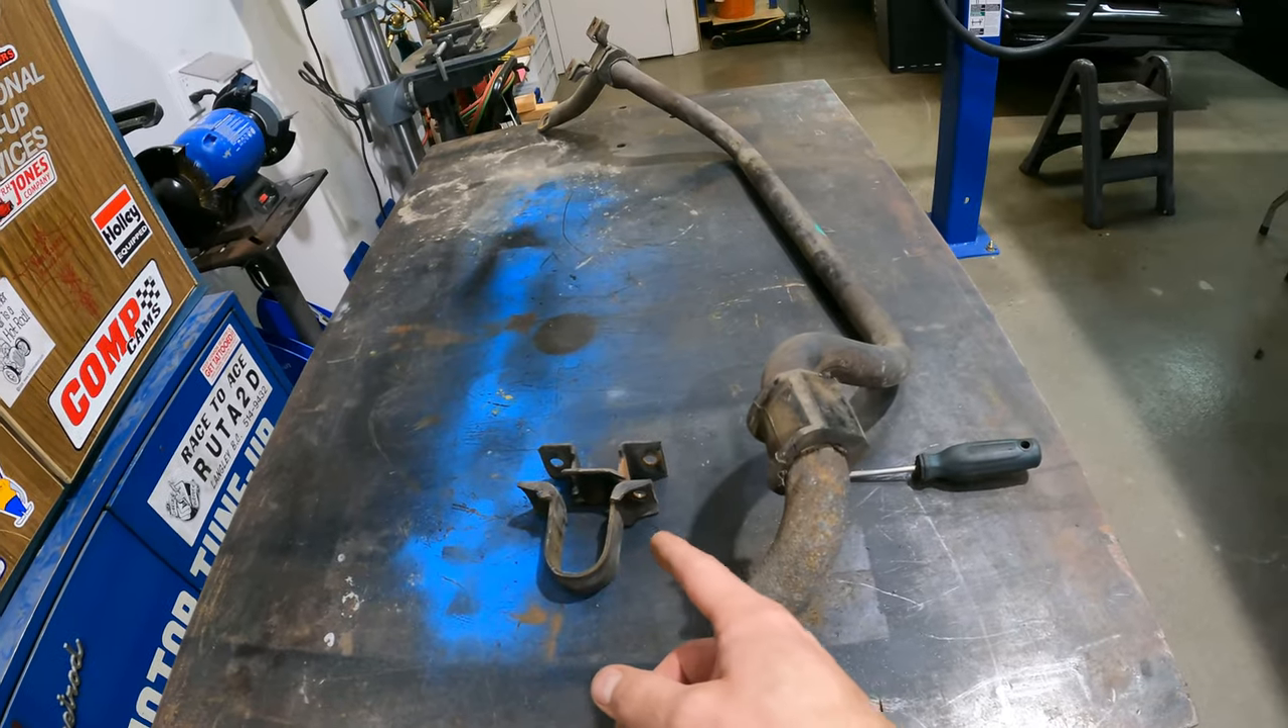And now, I've already pried one of the brackets off of the rubber here.